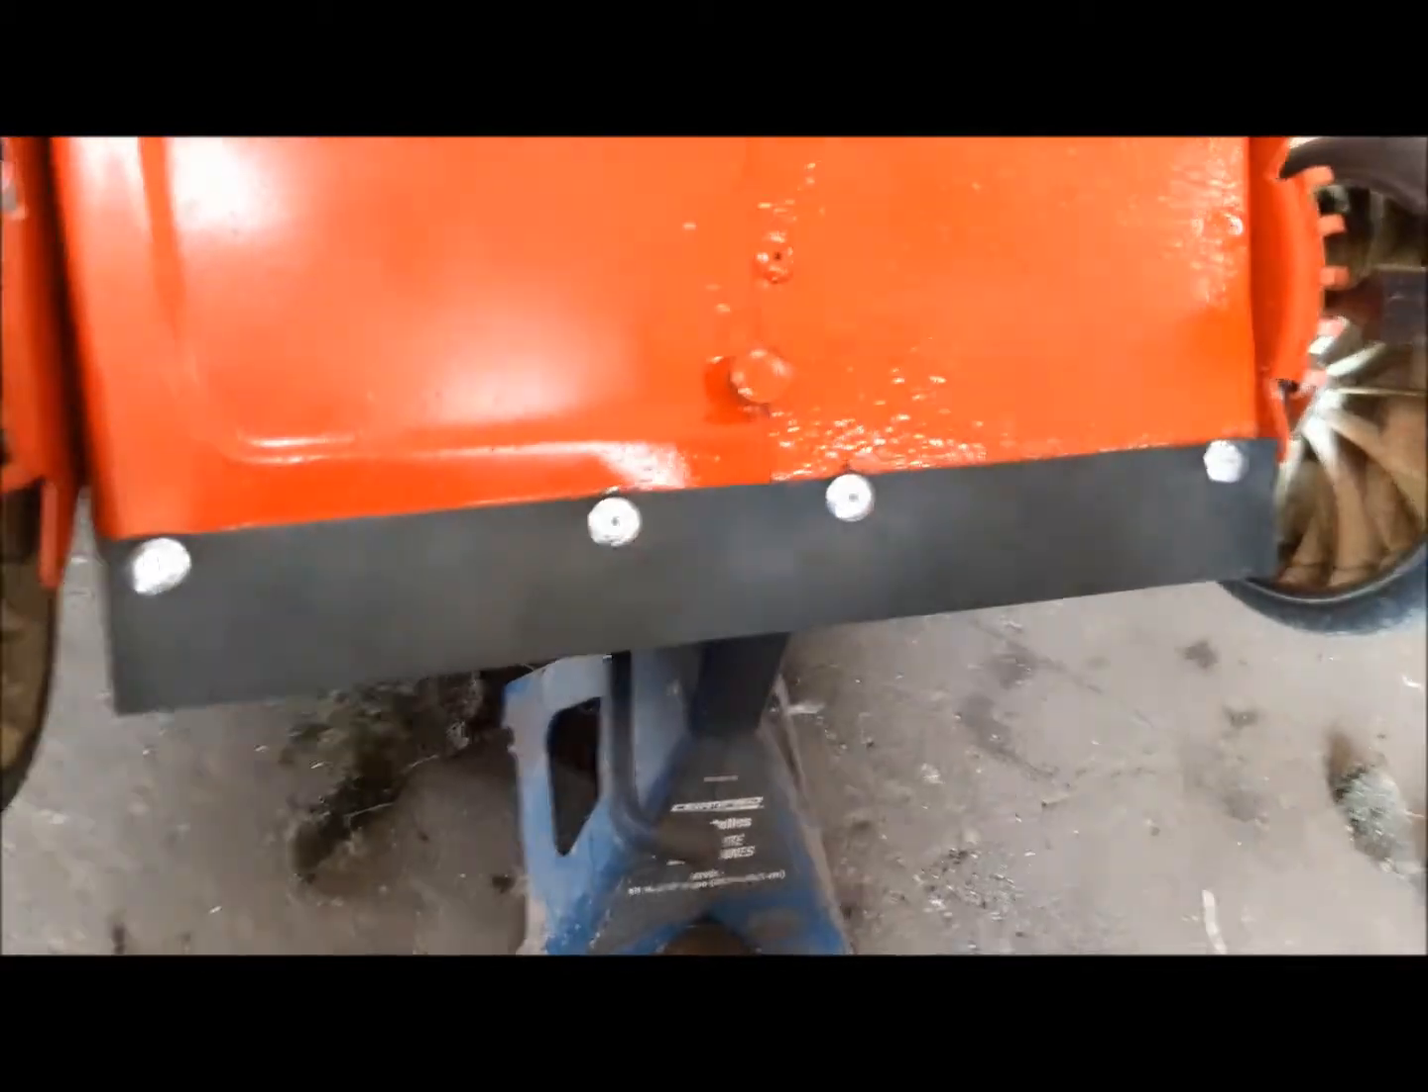I riveted a little patch over the hole in the door and then I riveted a piece of rubber skirting on the bottom of it just to keep this from getting hit in the face with rocks.